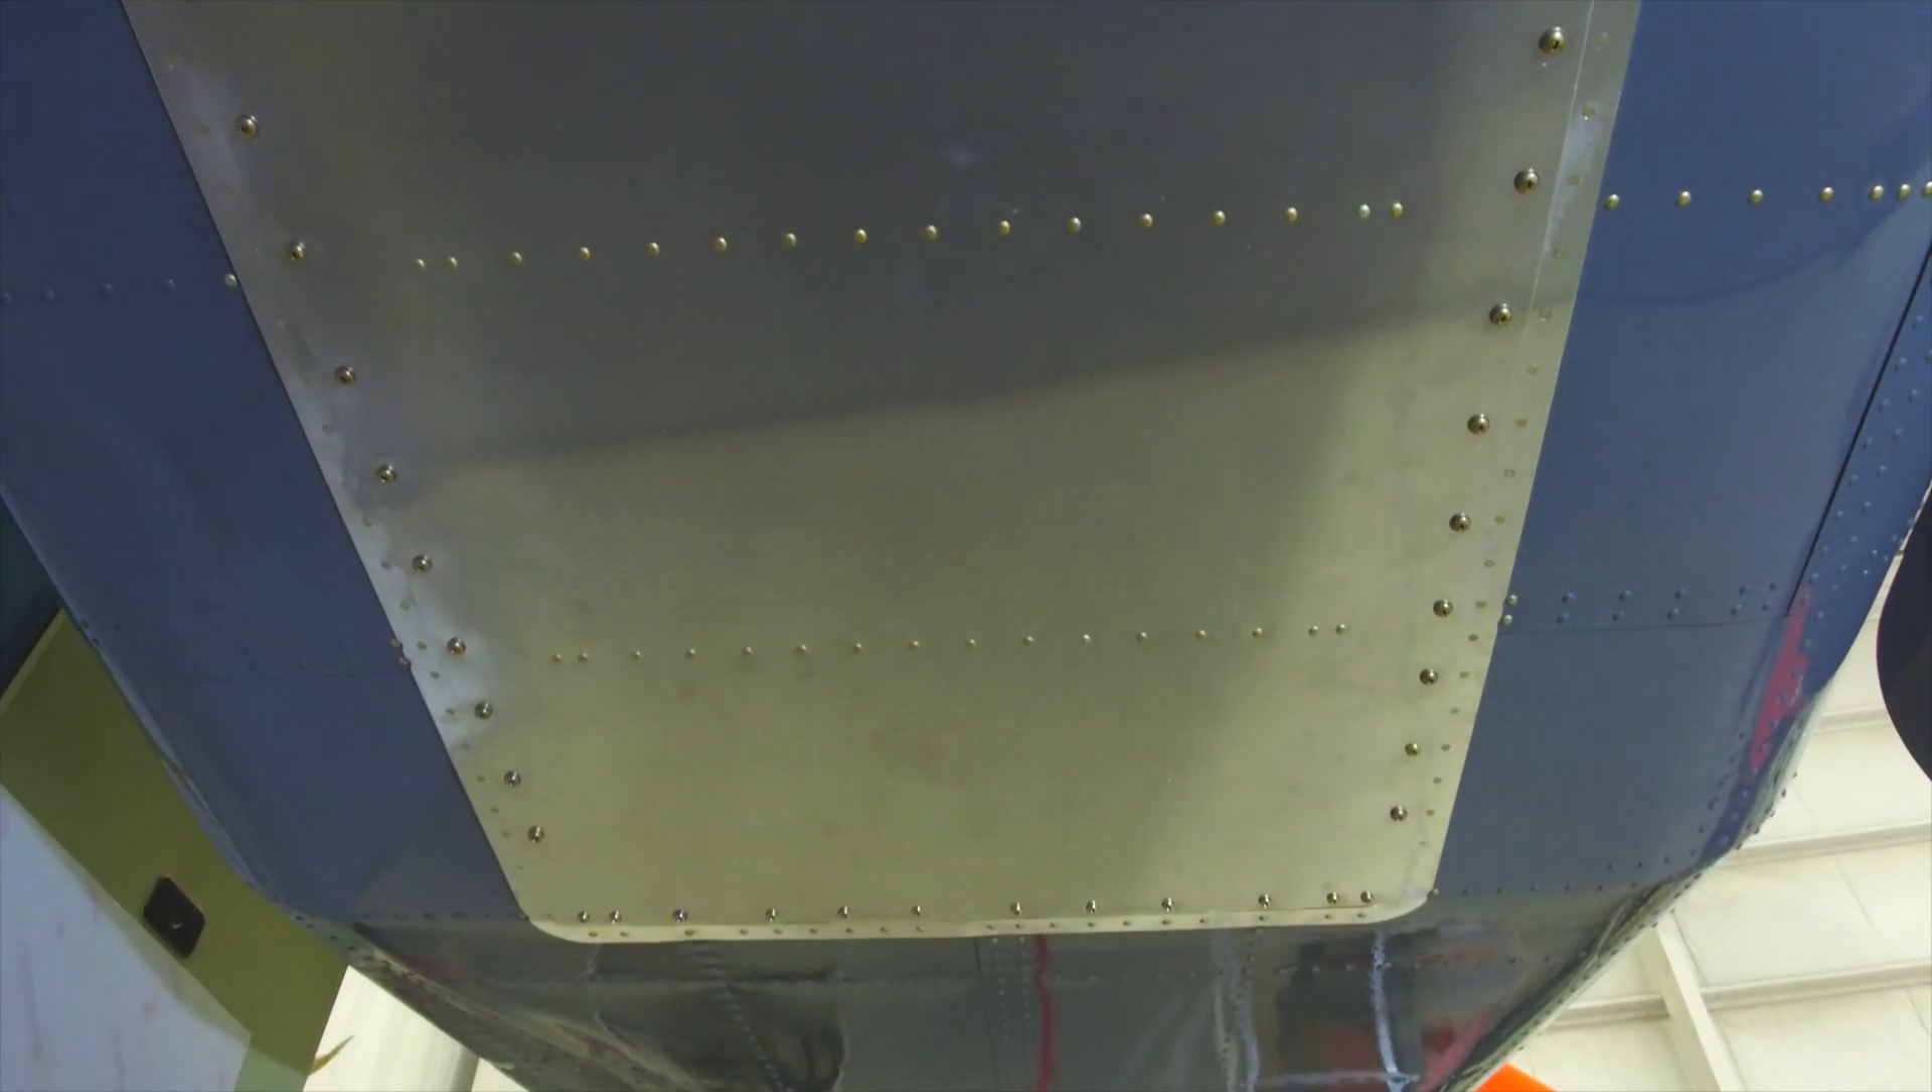We install all of the fasteners around the perimeter and it appears like there's never been a bay here.